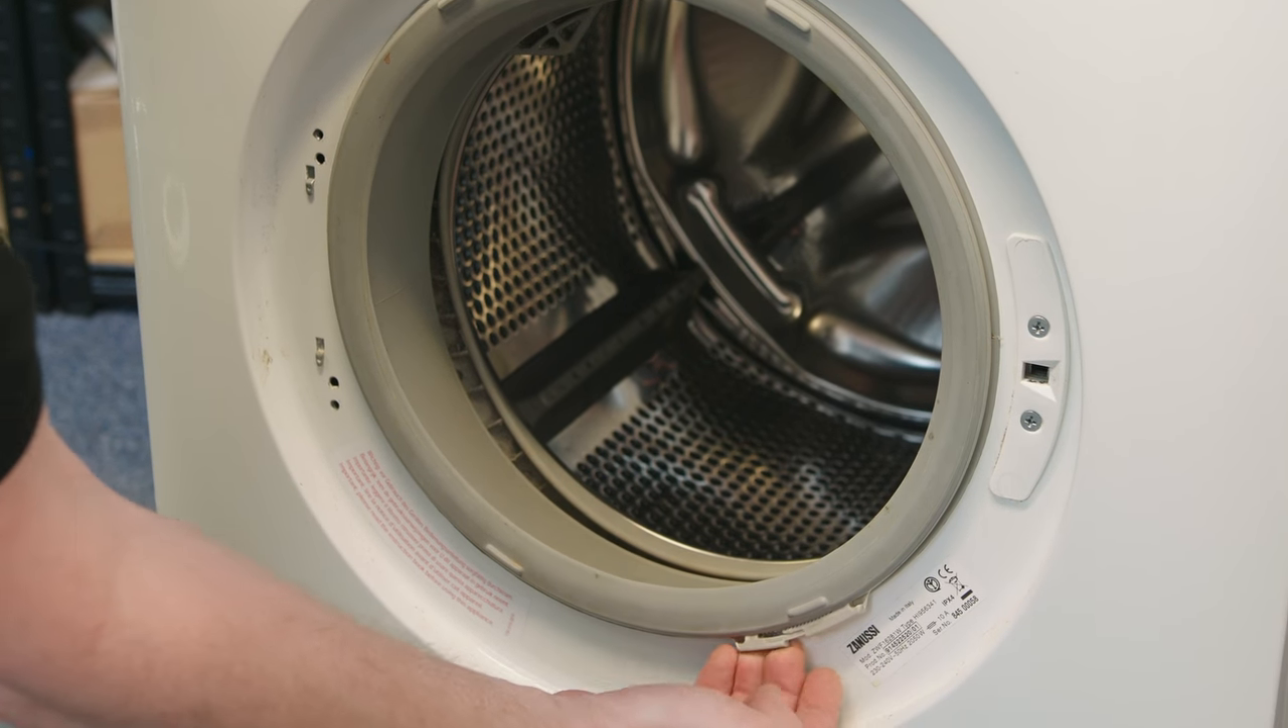With the door hinge and the door out of the way we can now access the door seal easily.